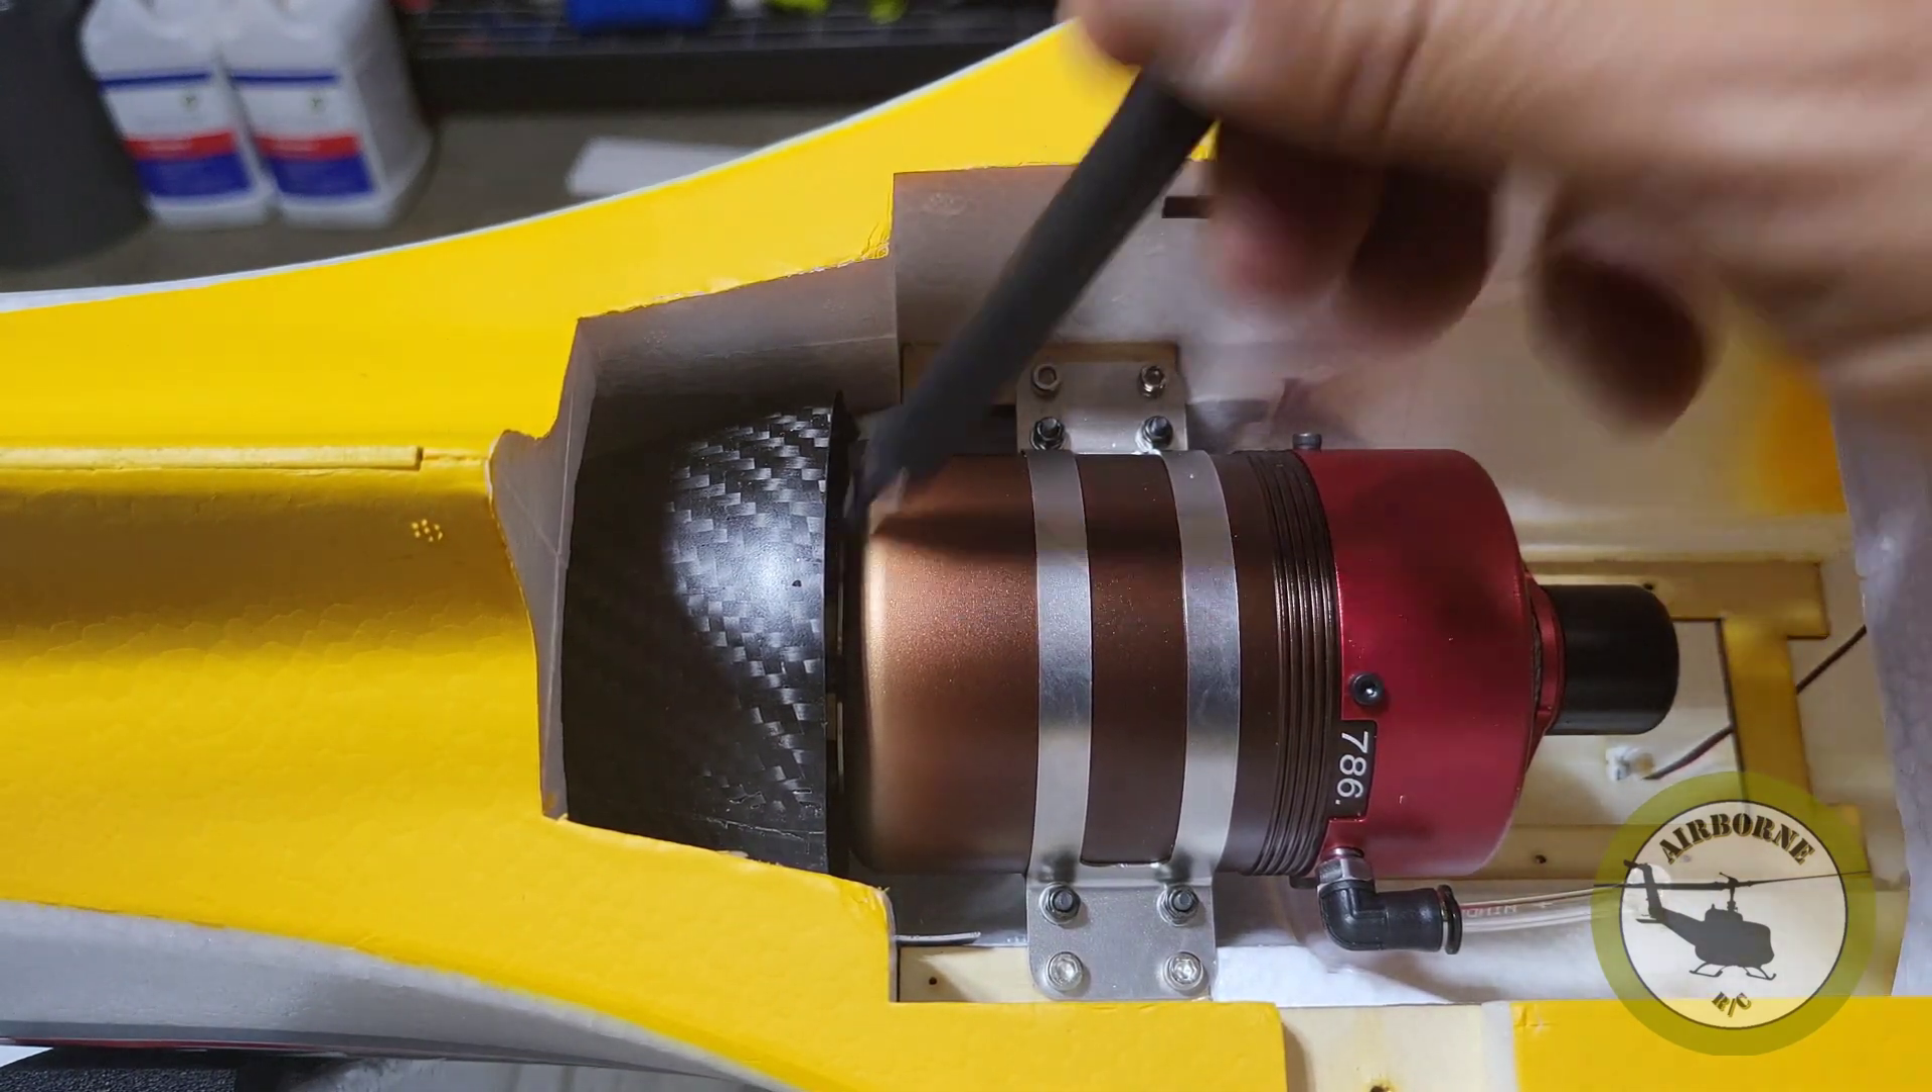I got the turbine in with its four screws.